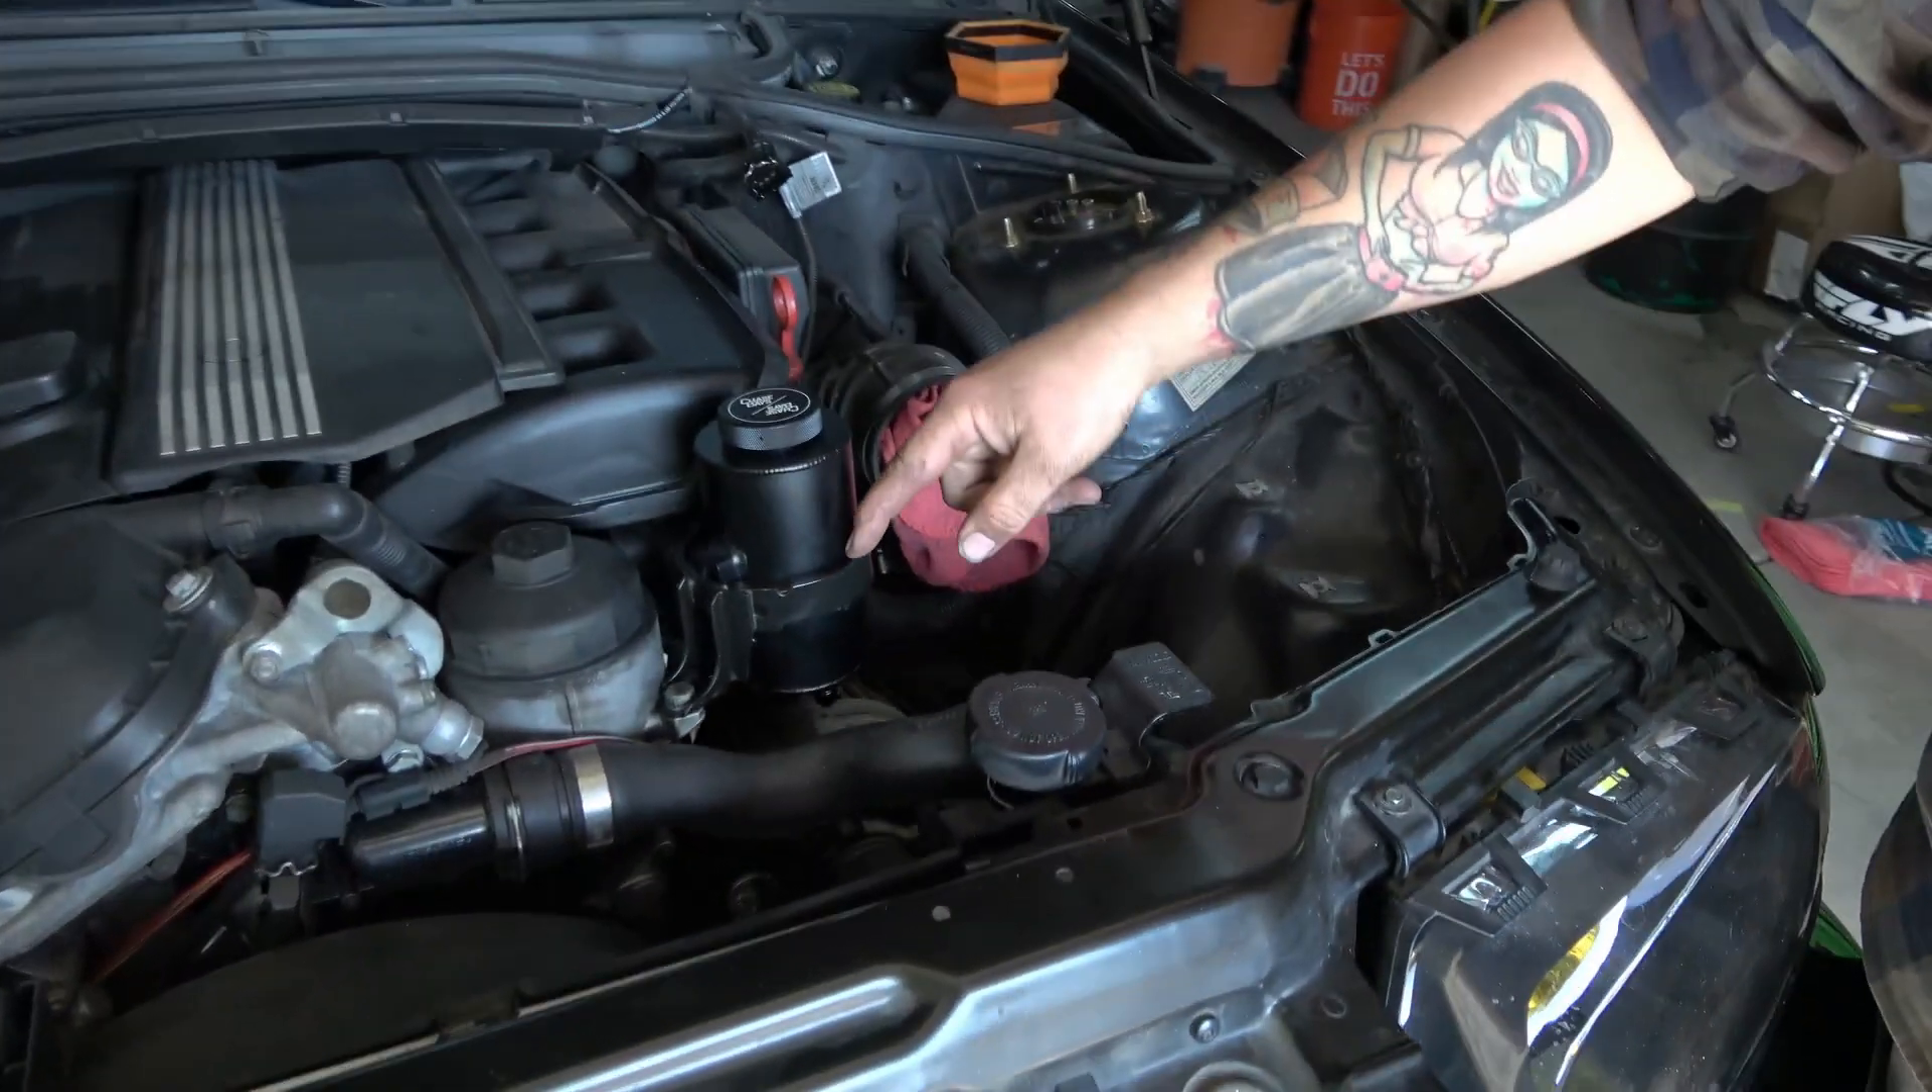Up here we have the reservoir already installed.